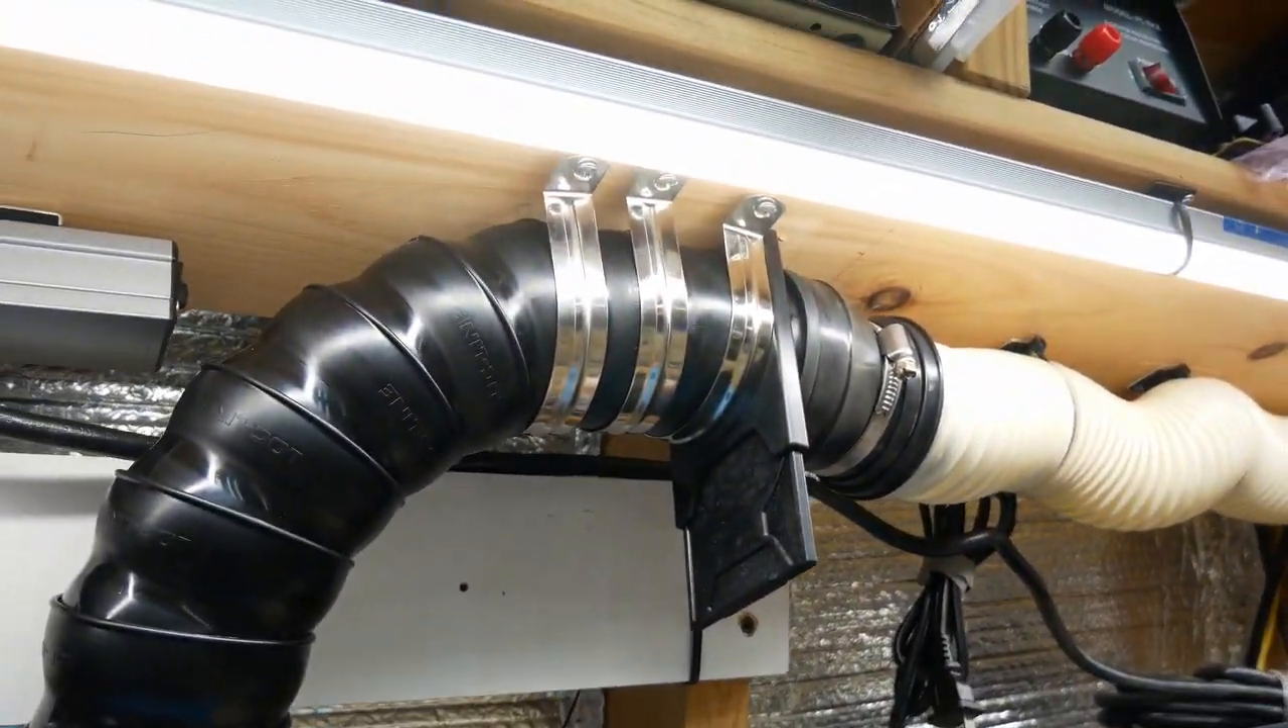Finally got the last section of lock line and got it installed.